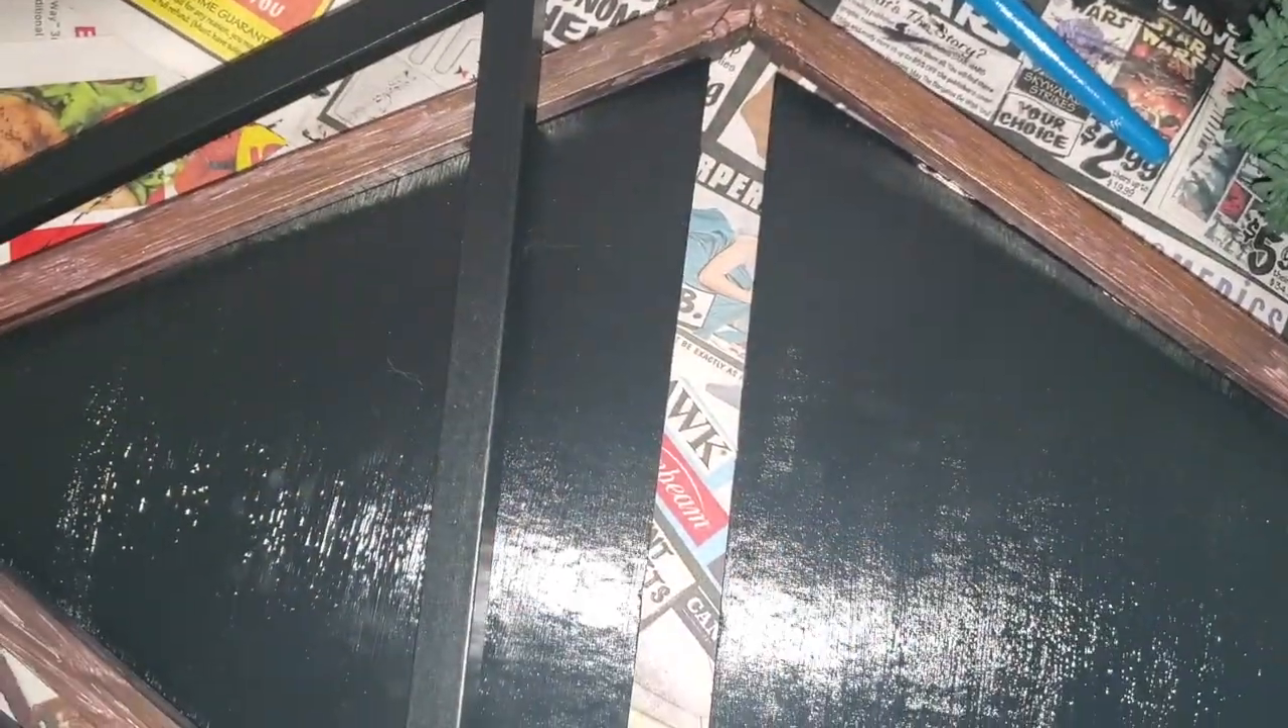When I put the backings back in there's this gap in the middle.